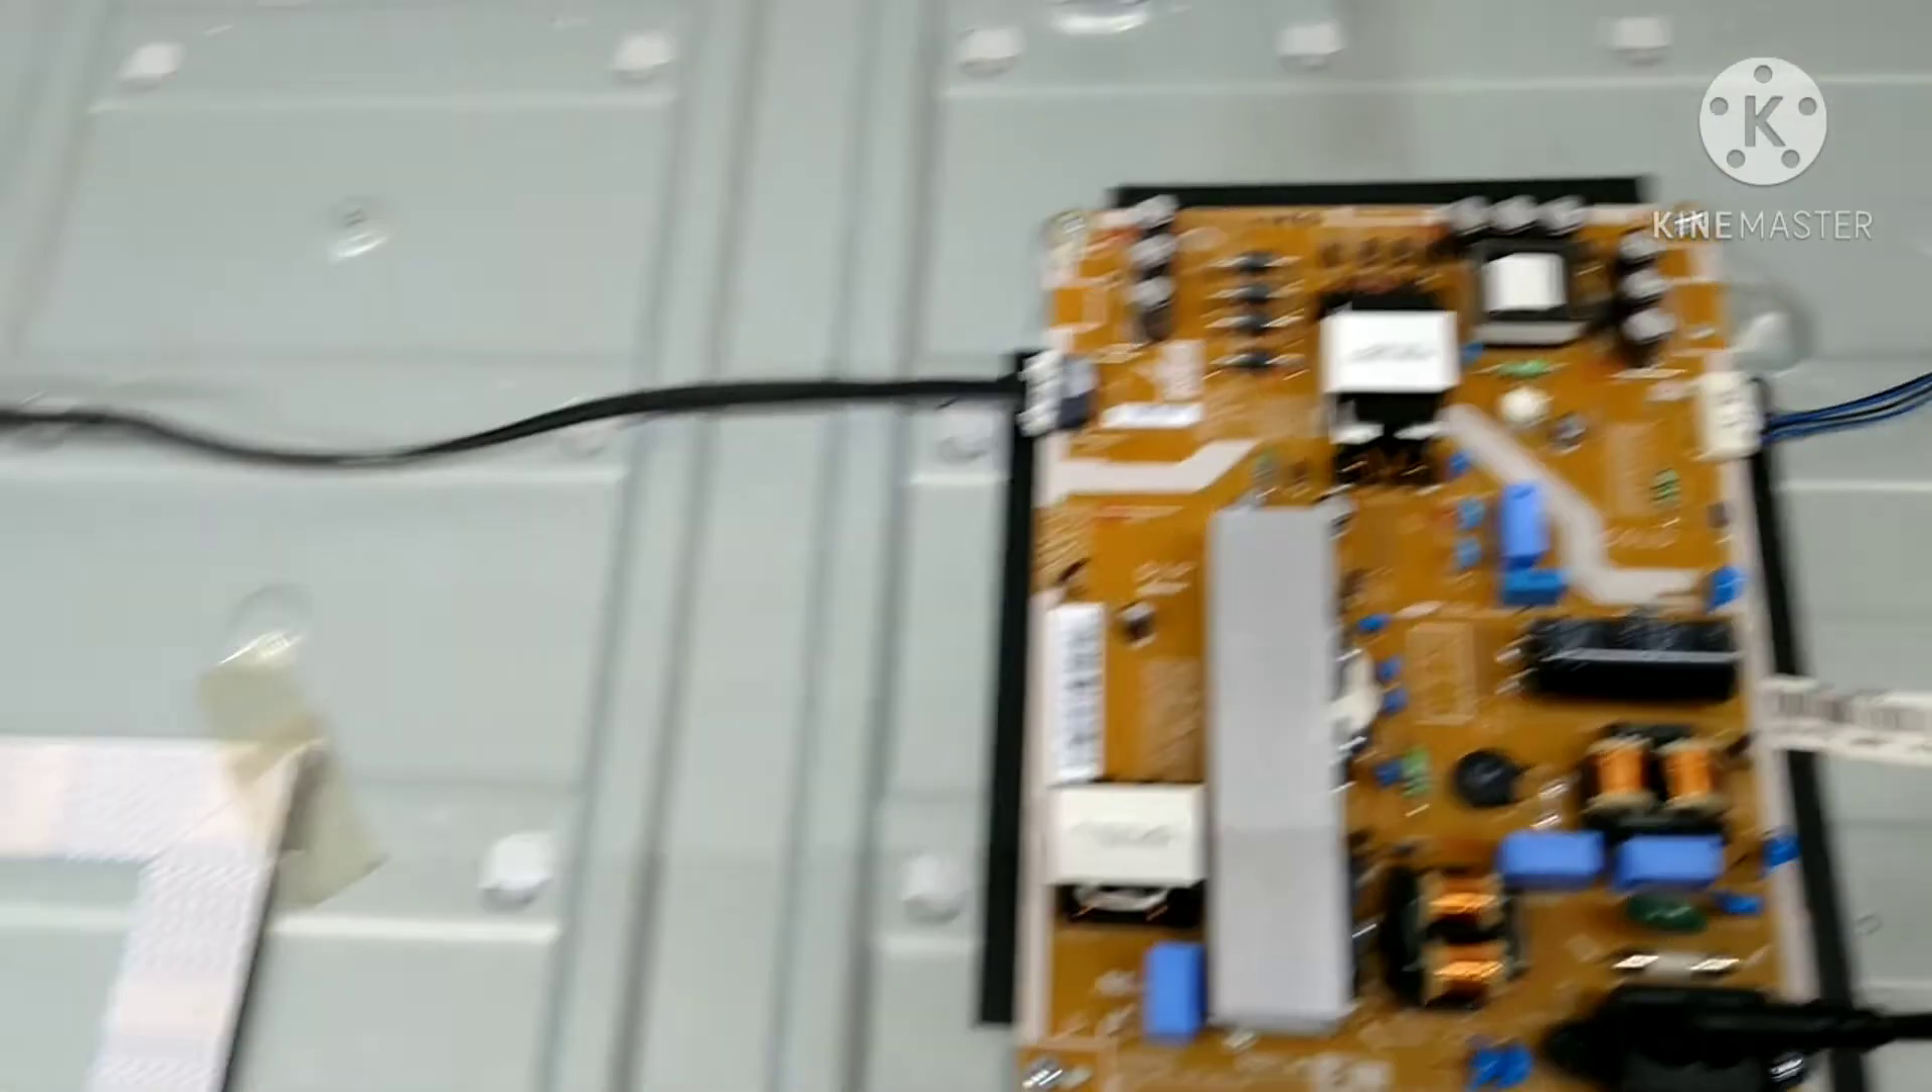Bueno, pues ahí ya coloqué la fuente de alimentación que tengo yo en este caso para prueba.